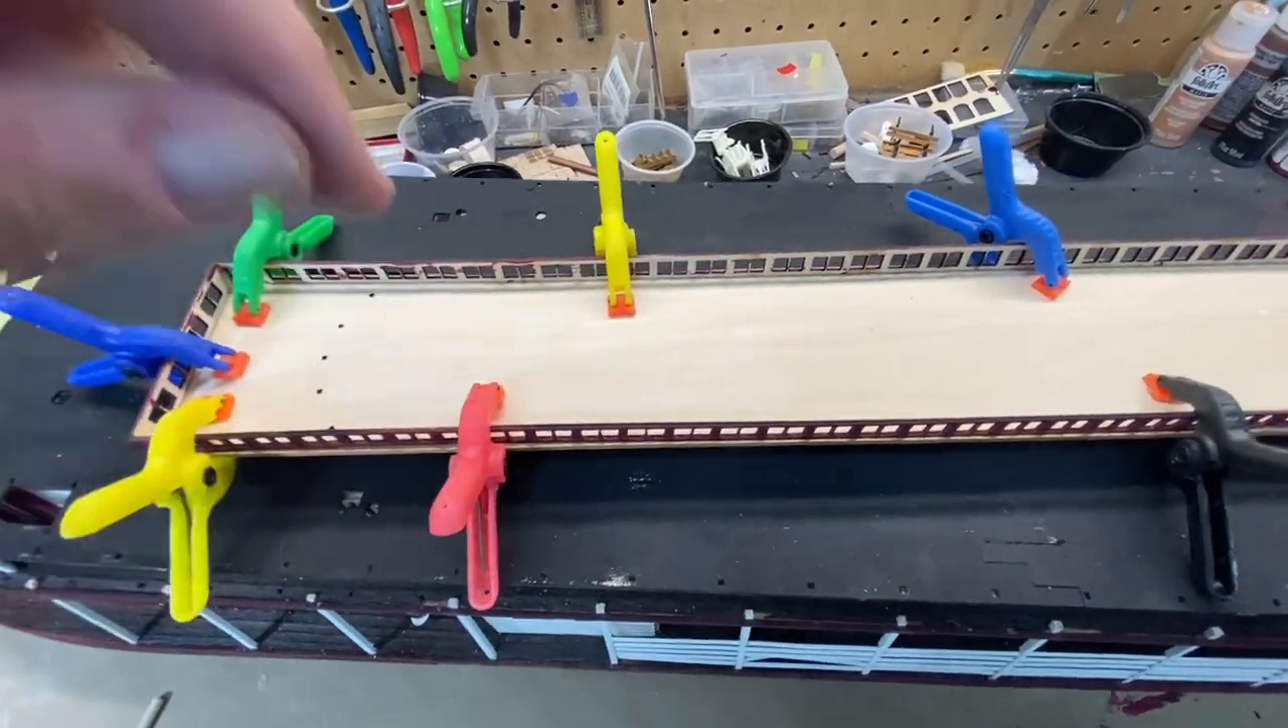Every once in a while you get lucky and these little clips just happen to fit all the way around that and are holding that skylight window down both down and outward slightly.